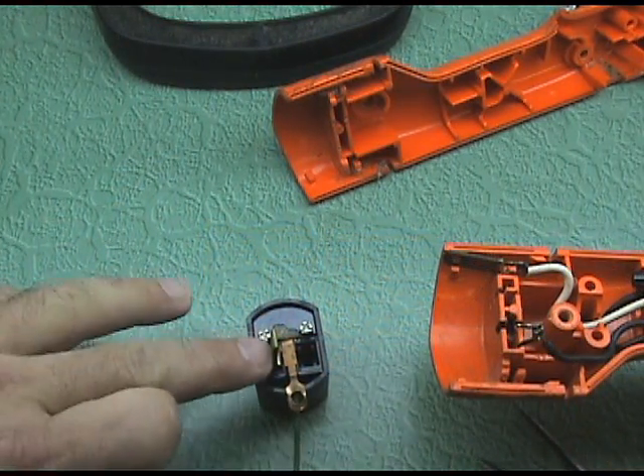Alright, I got this little plug thing off.